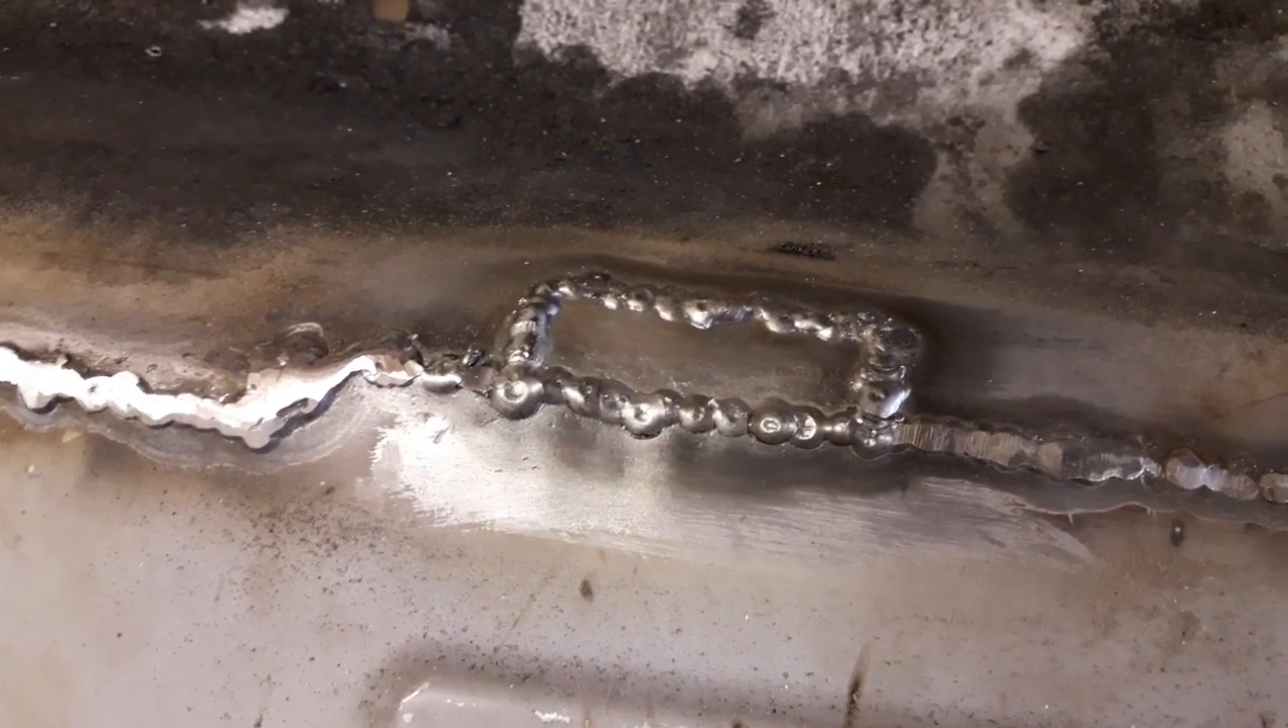So I've got my little patch all welded in now.